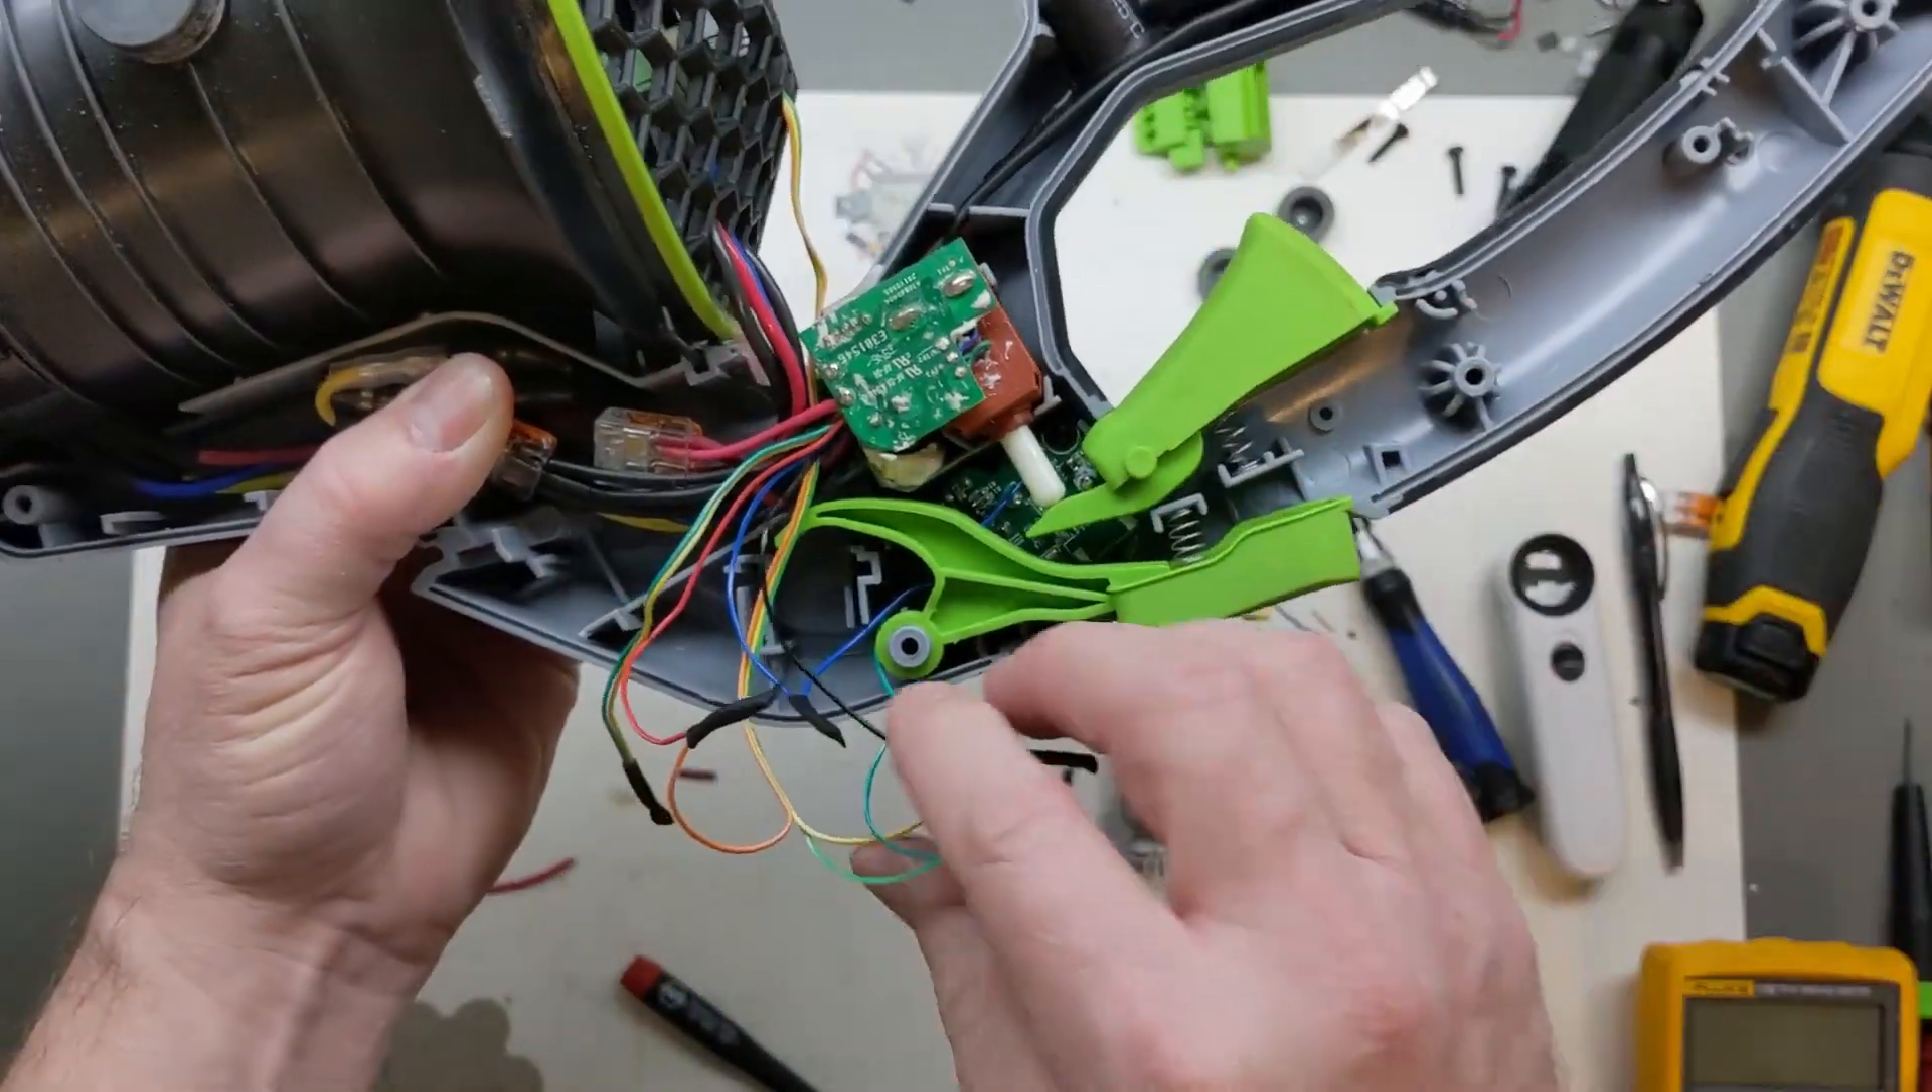Just got all my triggers and stuff back on here for a quick uh test fit.